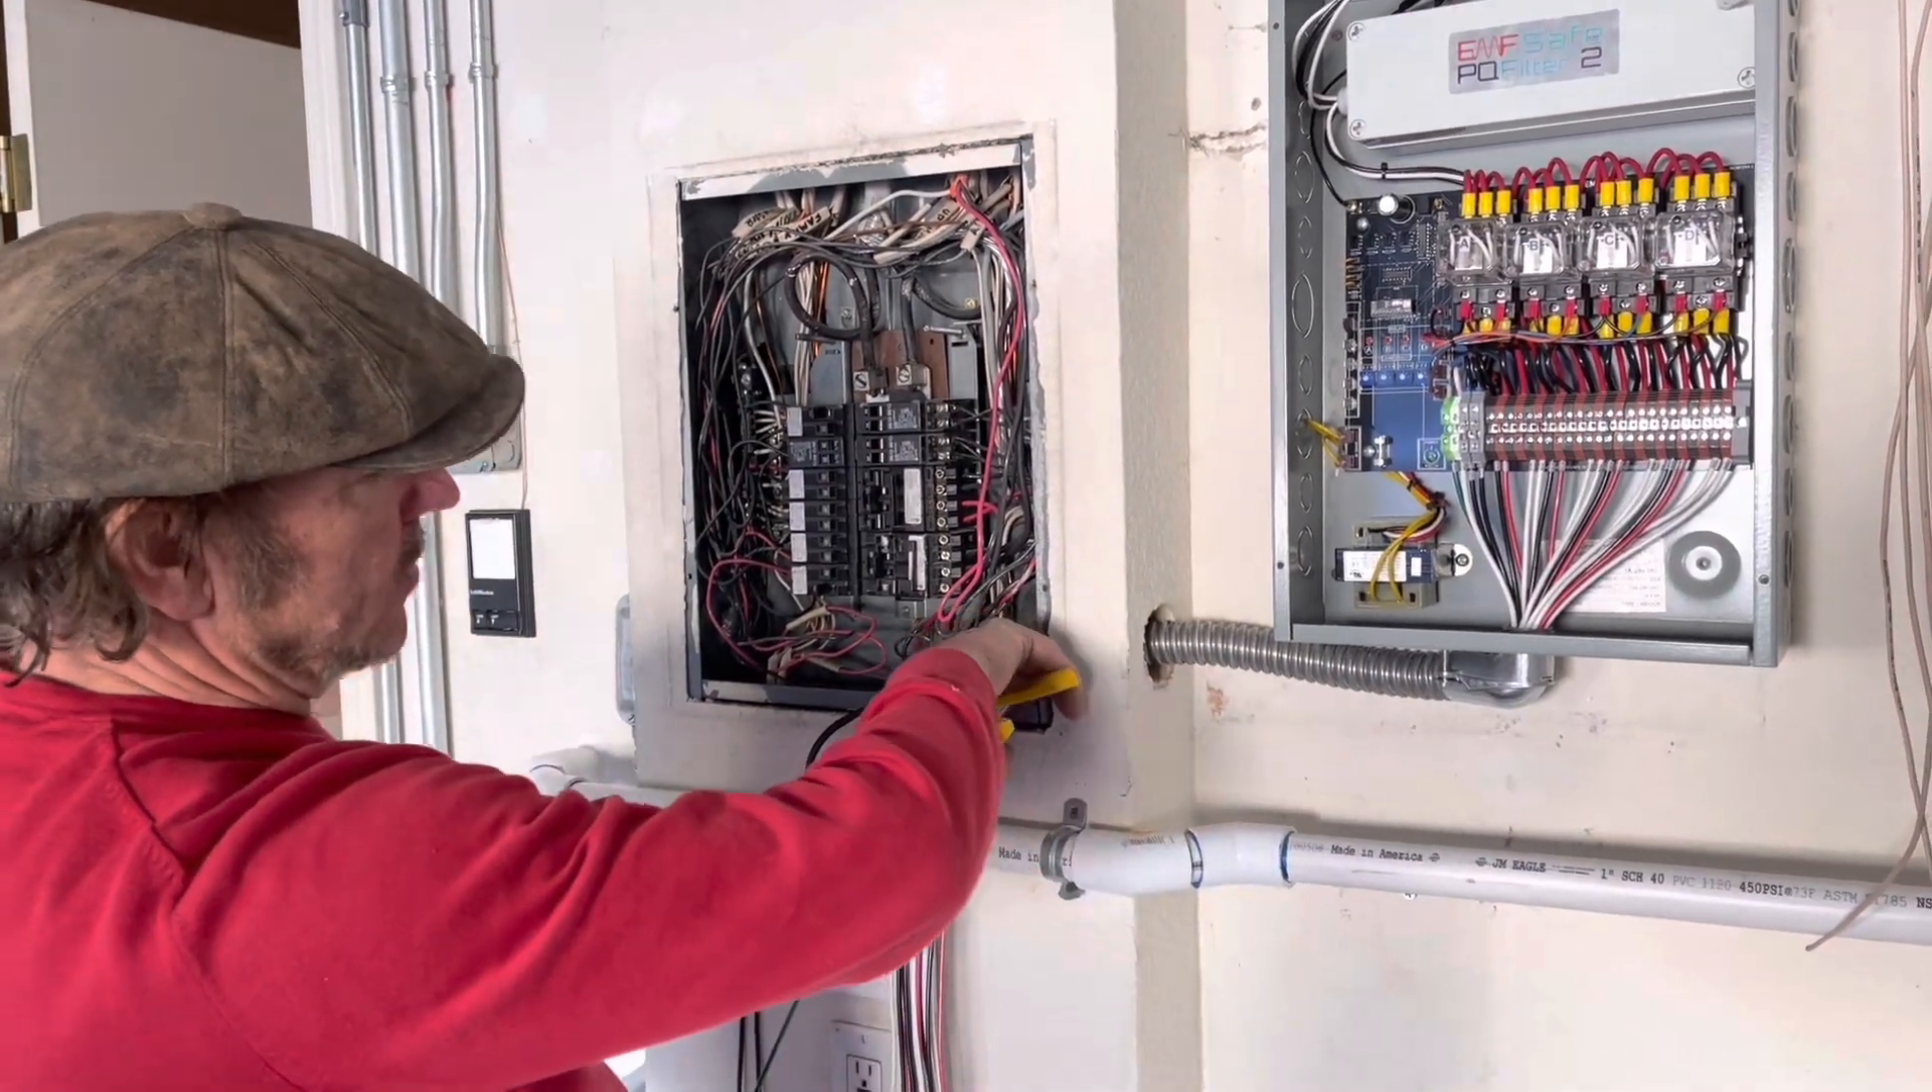Okay so I've mounted the box I've got the flex through the wall into the box.